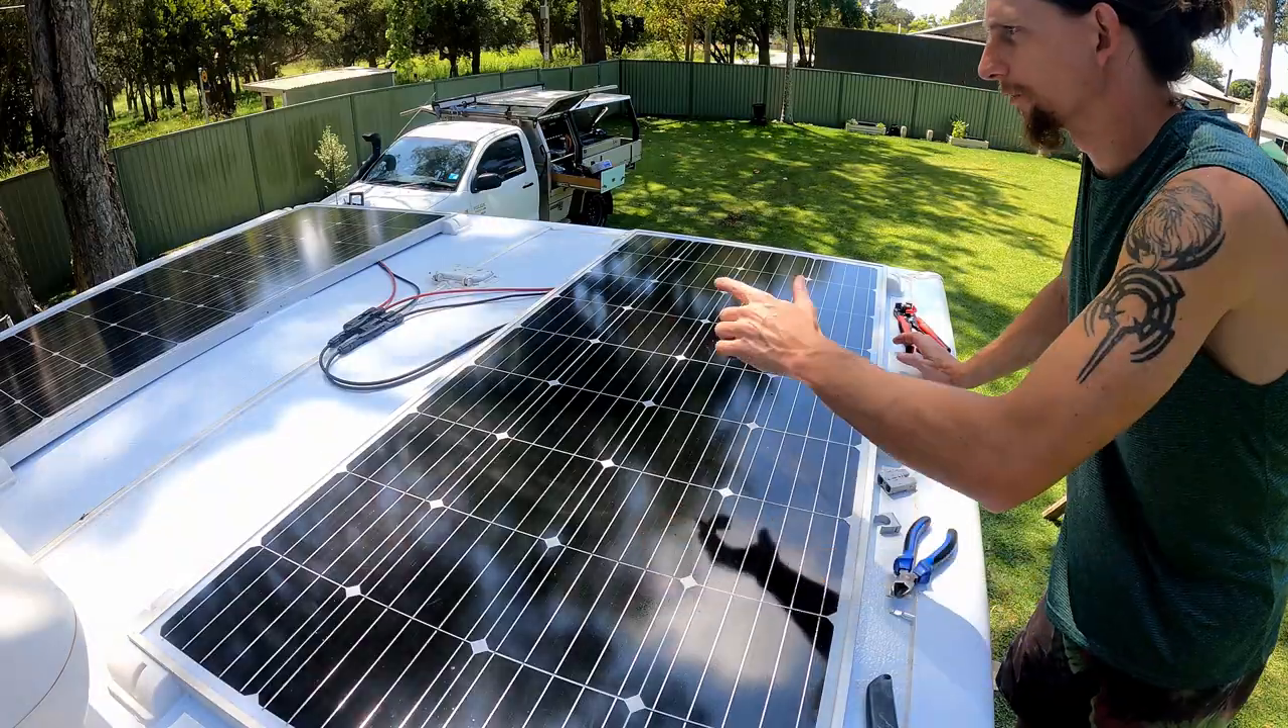I also installed two 180 watt solar panels on the top of the pop top, but it ended up being quite an elaborate job, so I'm going to make a separate video about that exclusively.